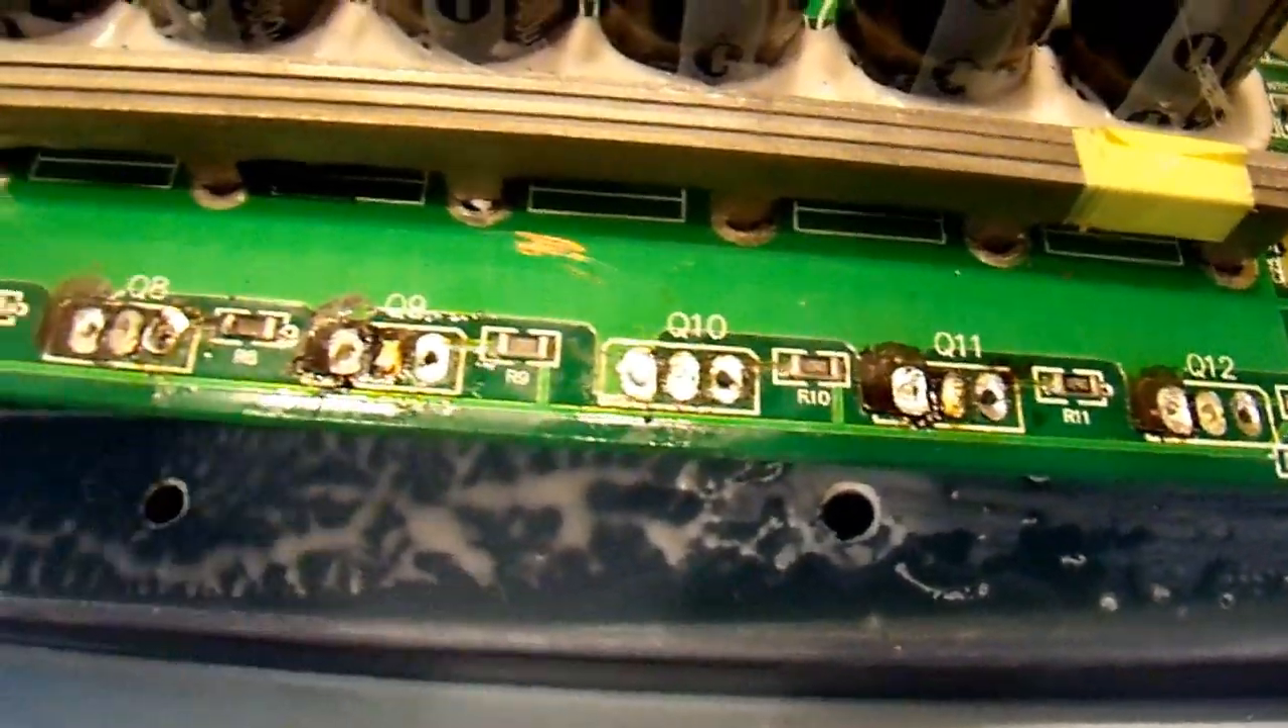I cleaned the circuit board up, removed all the transistors, tried to remove some of the solder from the holes.